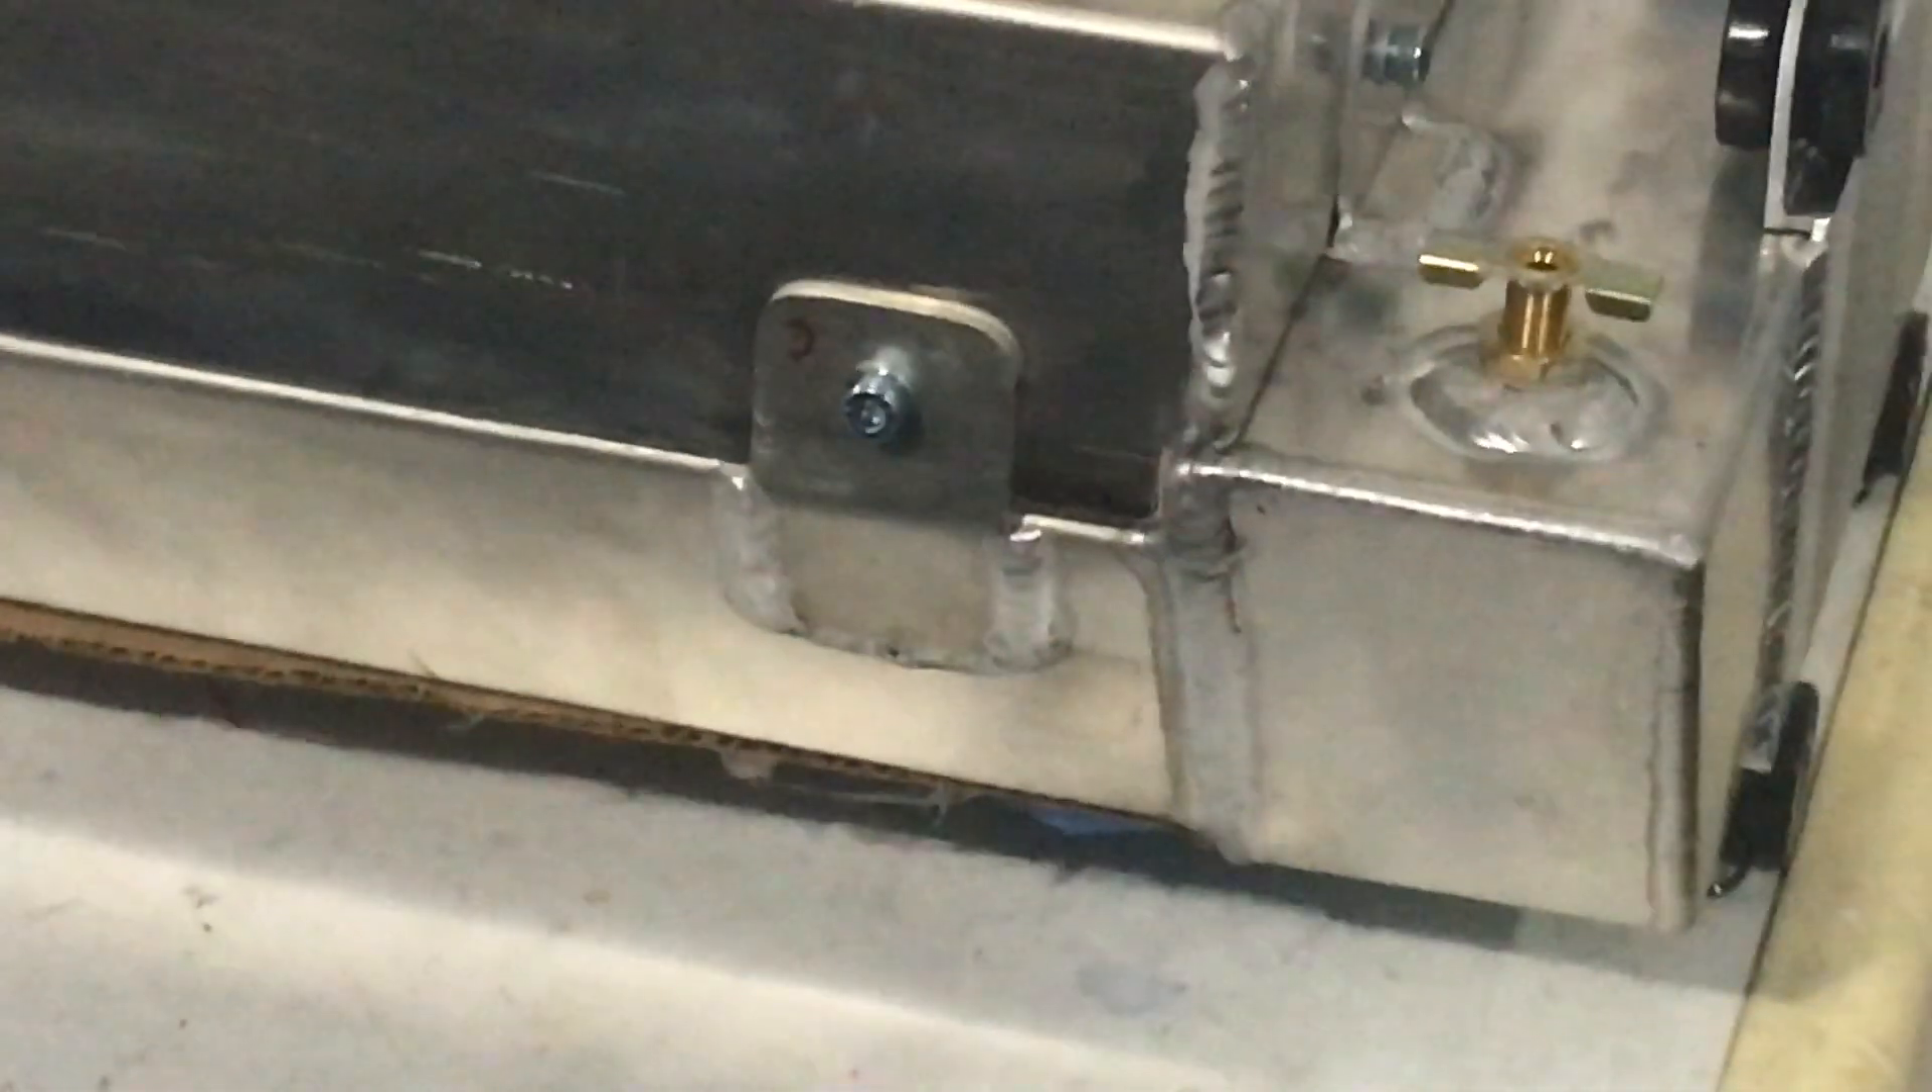We've got those bottom brackets you know tig welded in which is pretty you know which will do the you know will do the job.